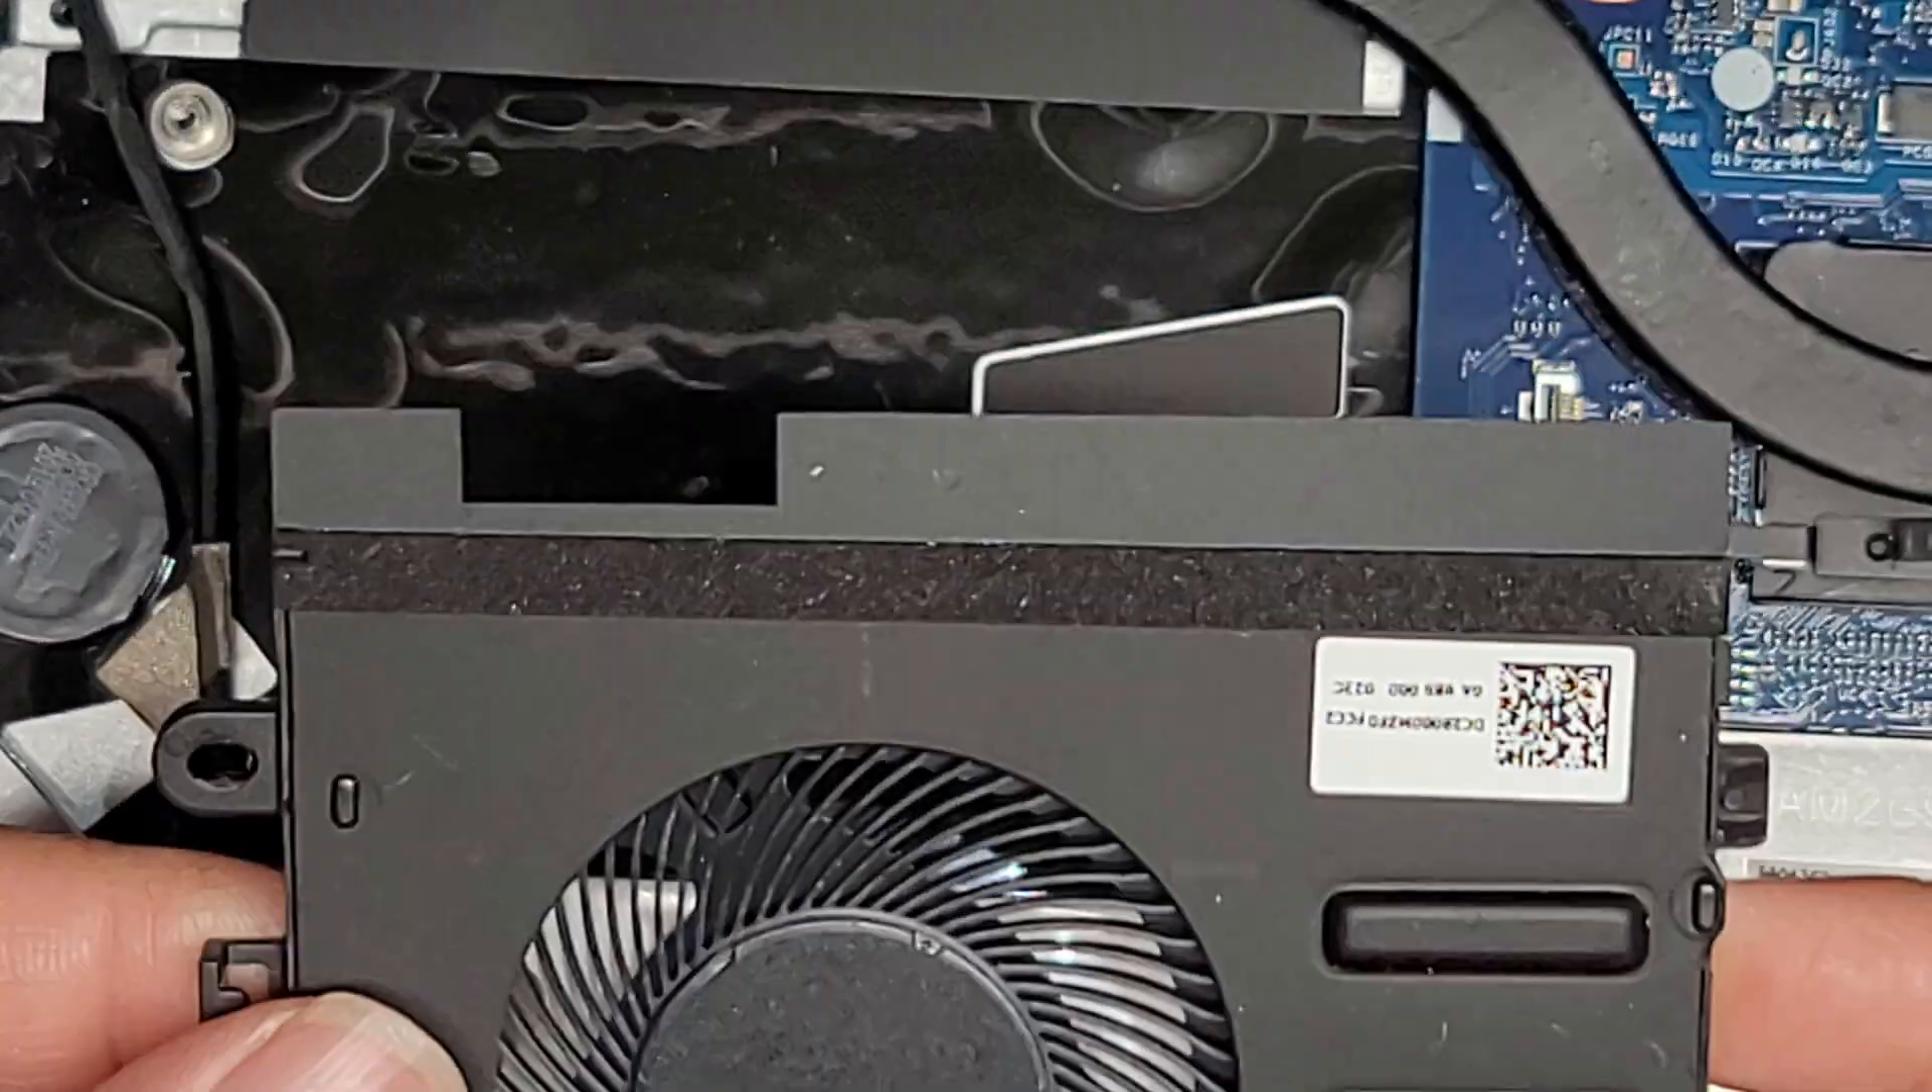And, now you've got the fan out.